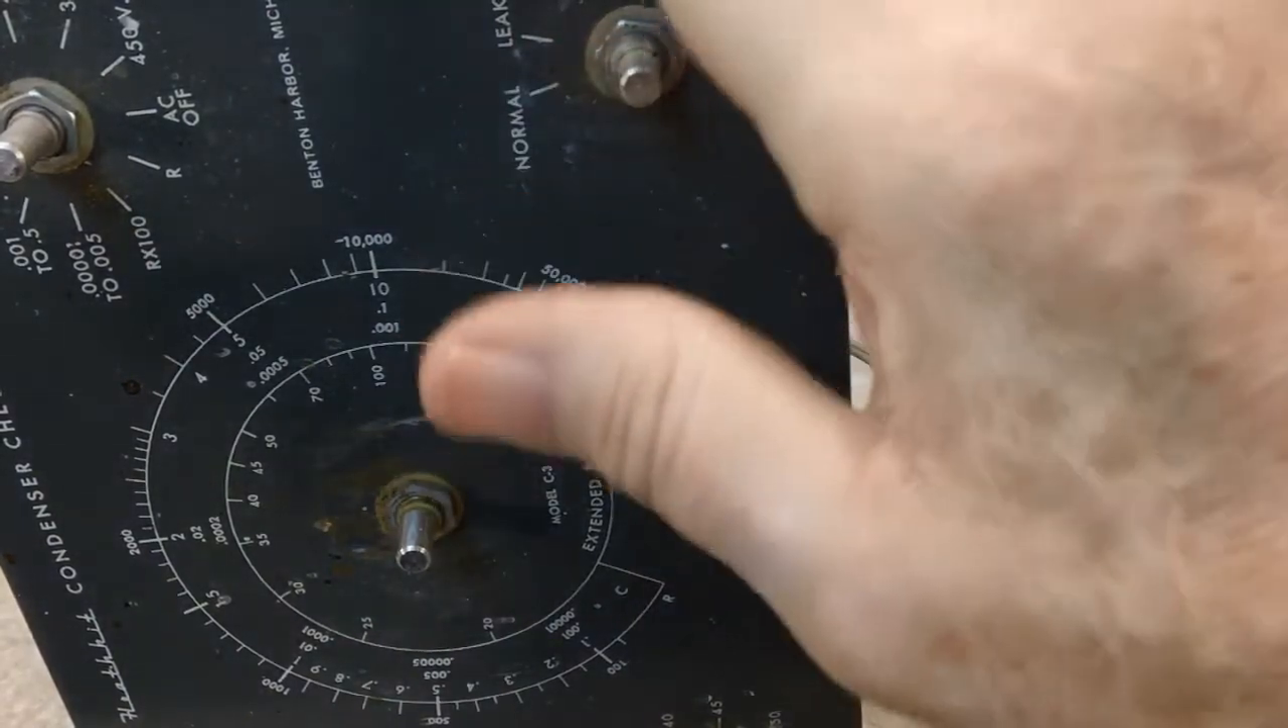I already have the knobs off they came off with no problems.